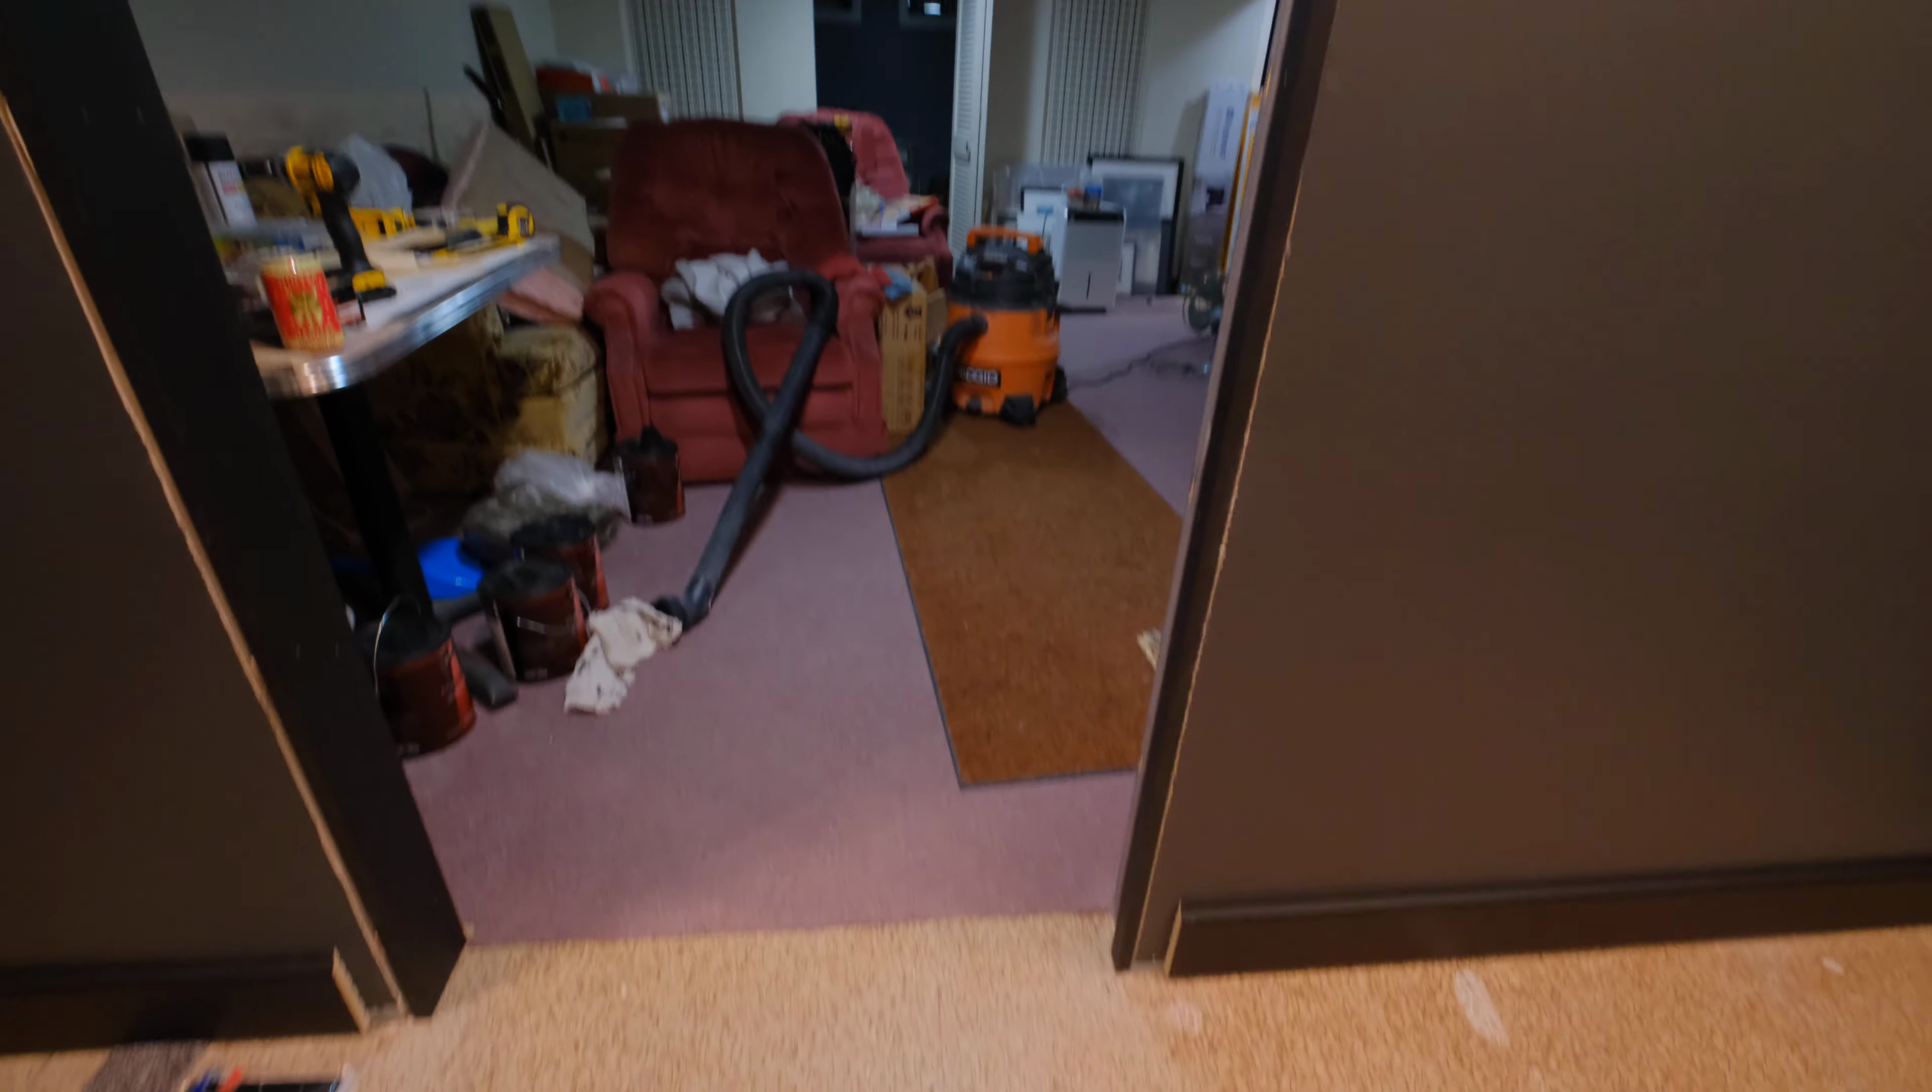So there's going to be trim going around the door but we can't put that in until we have the door and it's all painted so it doesn't so so it goes in right.